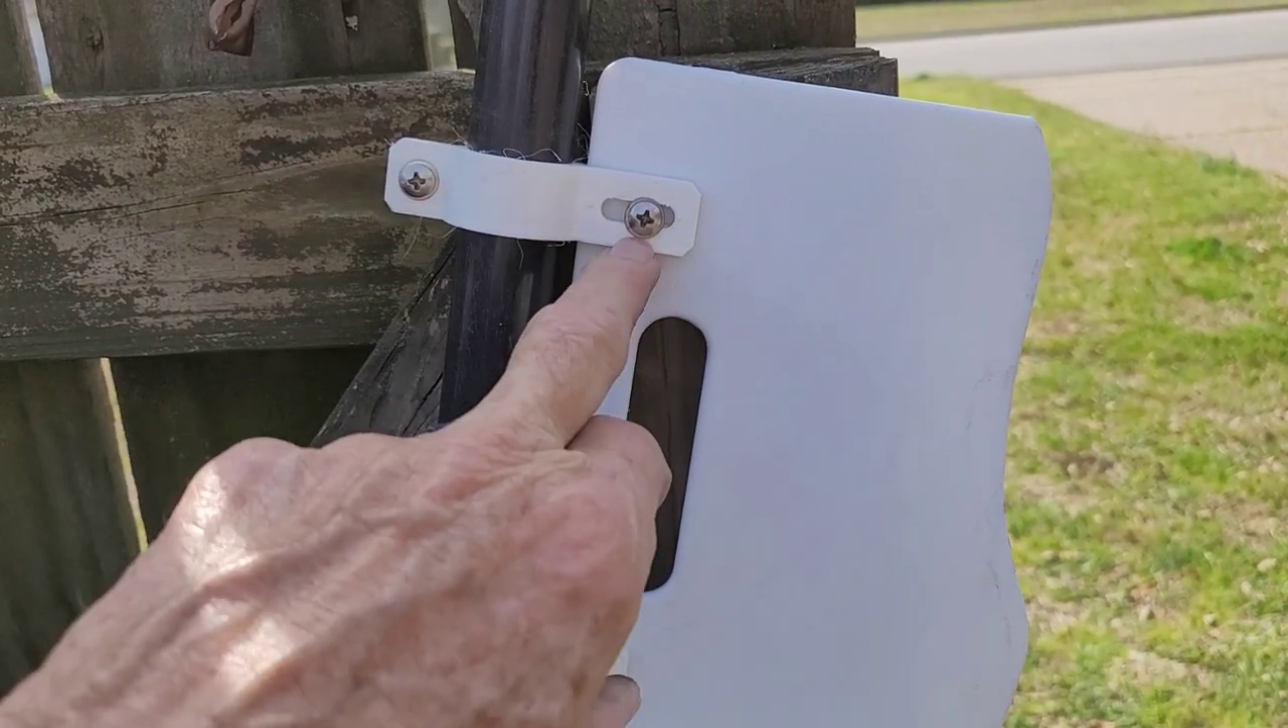All right well there's the finished product right there and it's just attached with stainless steel screws. I think those are 1032. Again these are just printed off of a file and I'll get that file down there below.